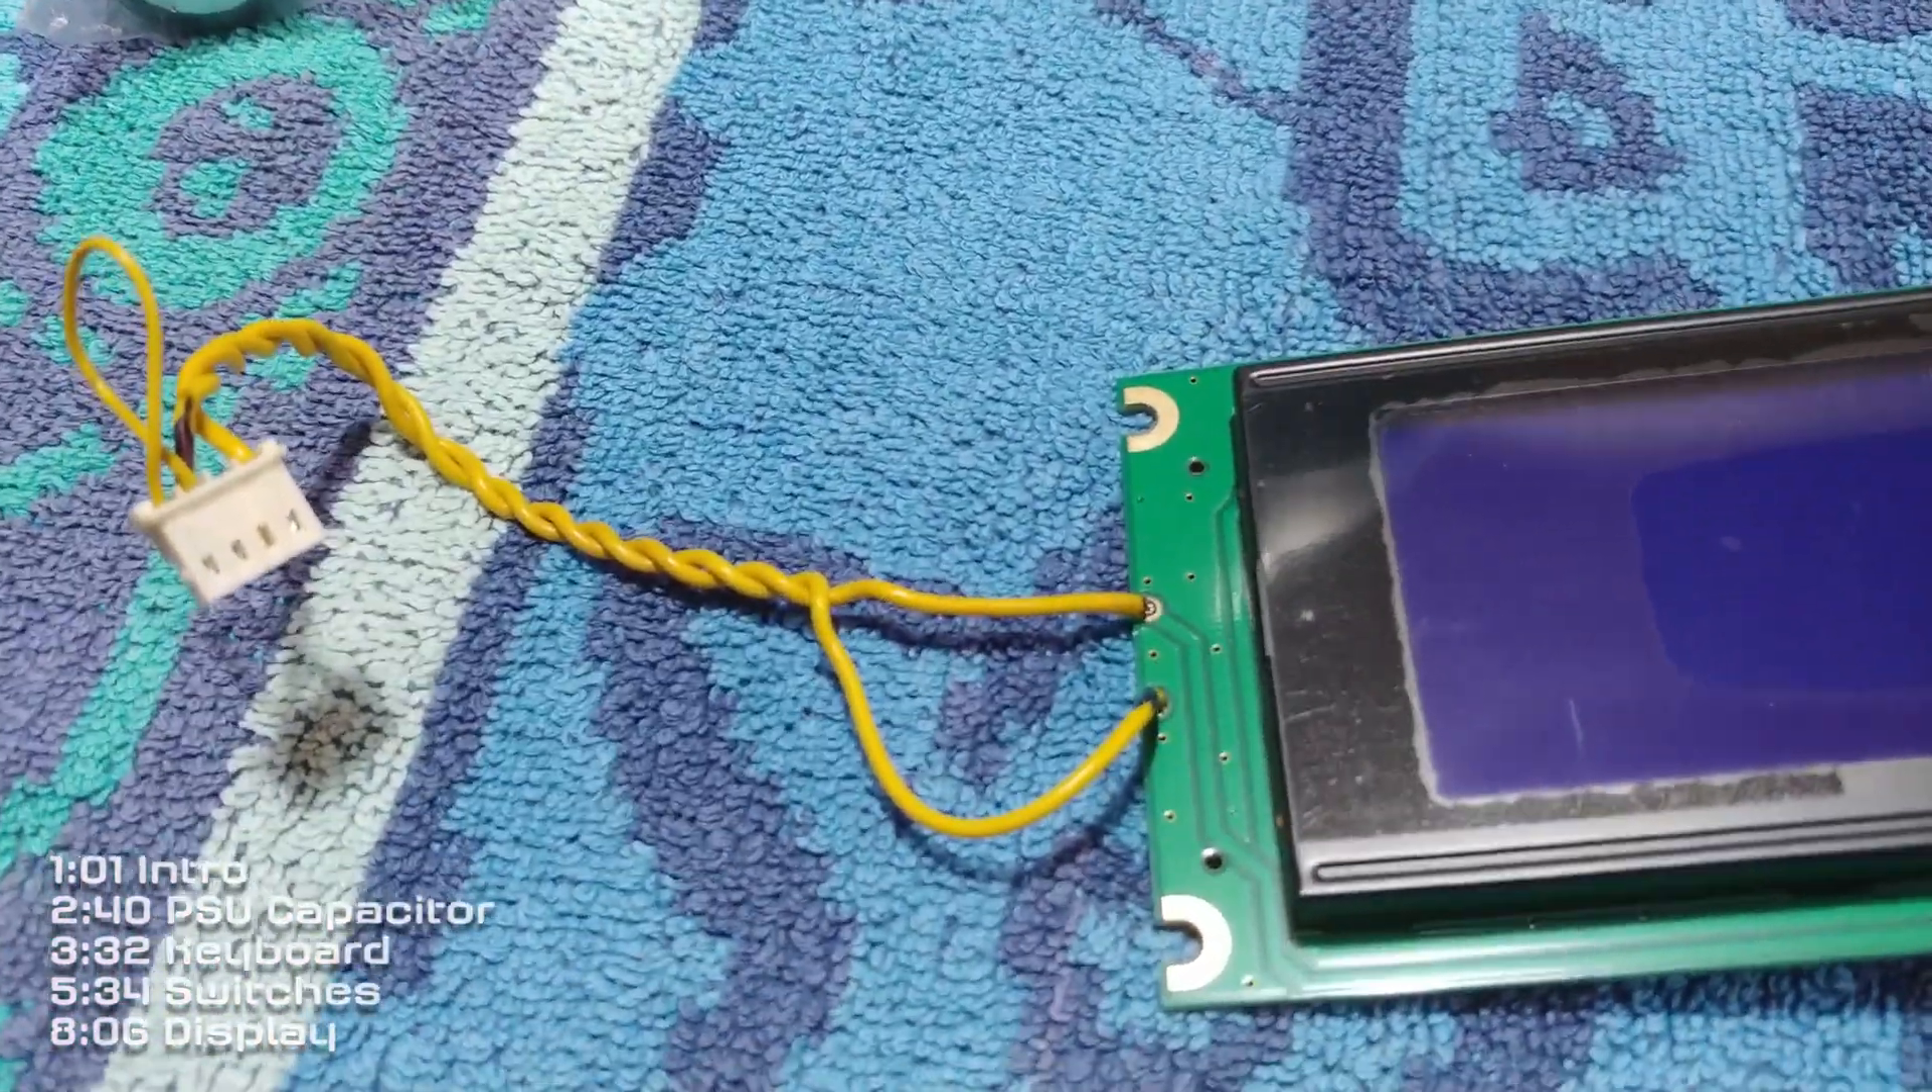I've transferred the wires over to the new display now.